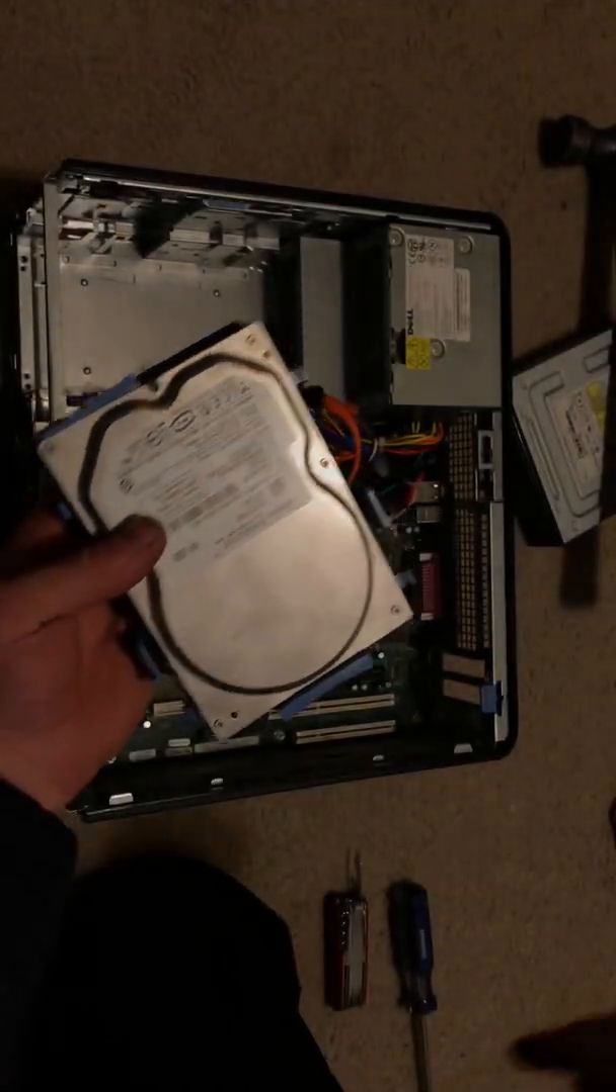Now I got my hard drive out.